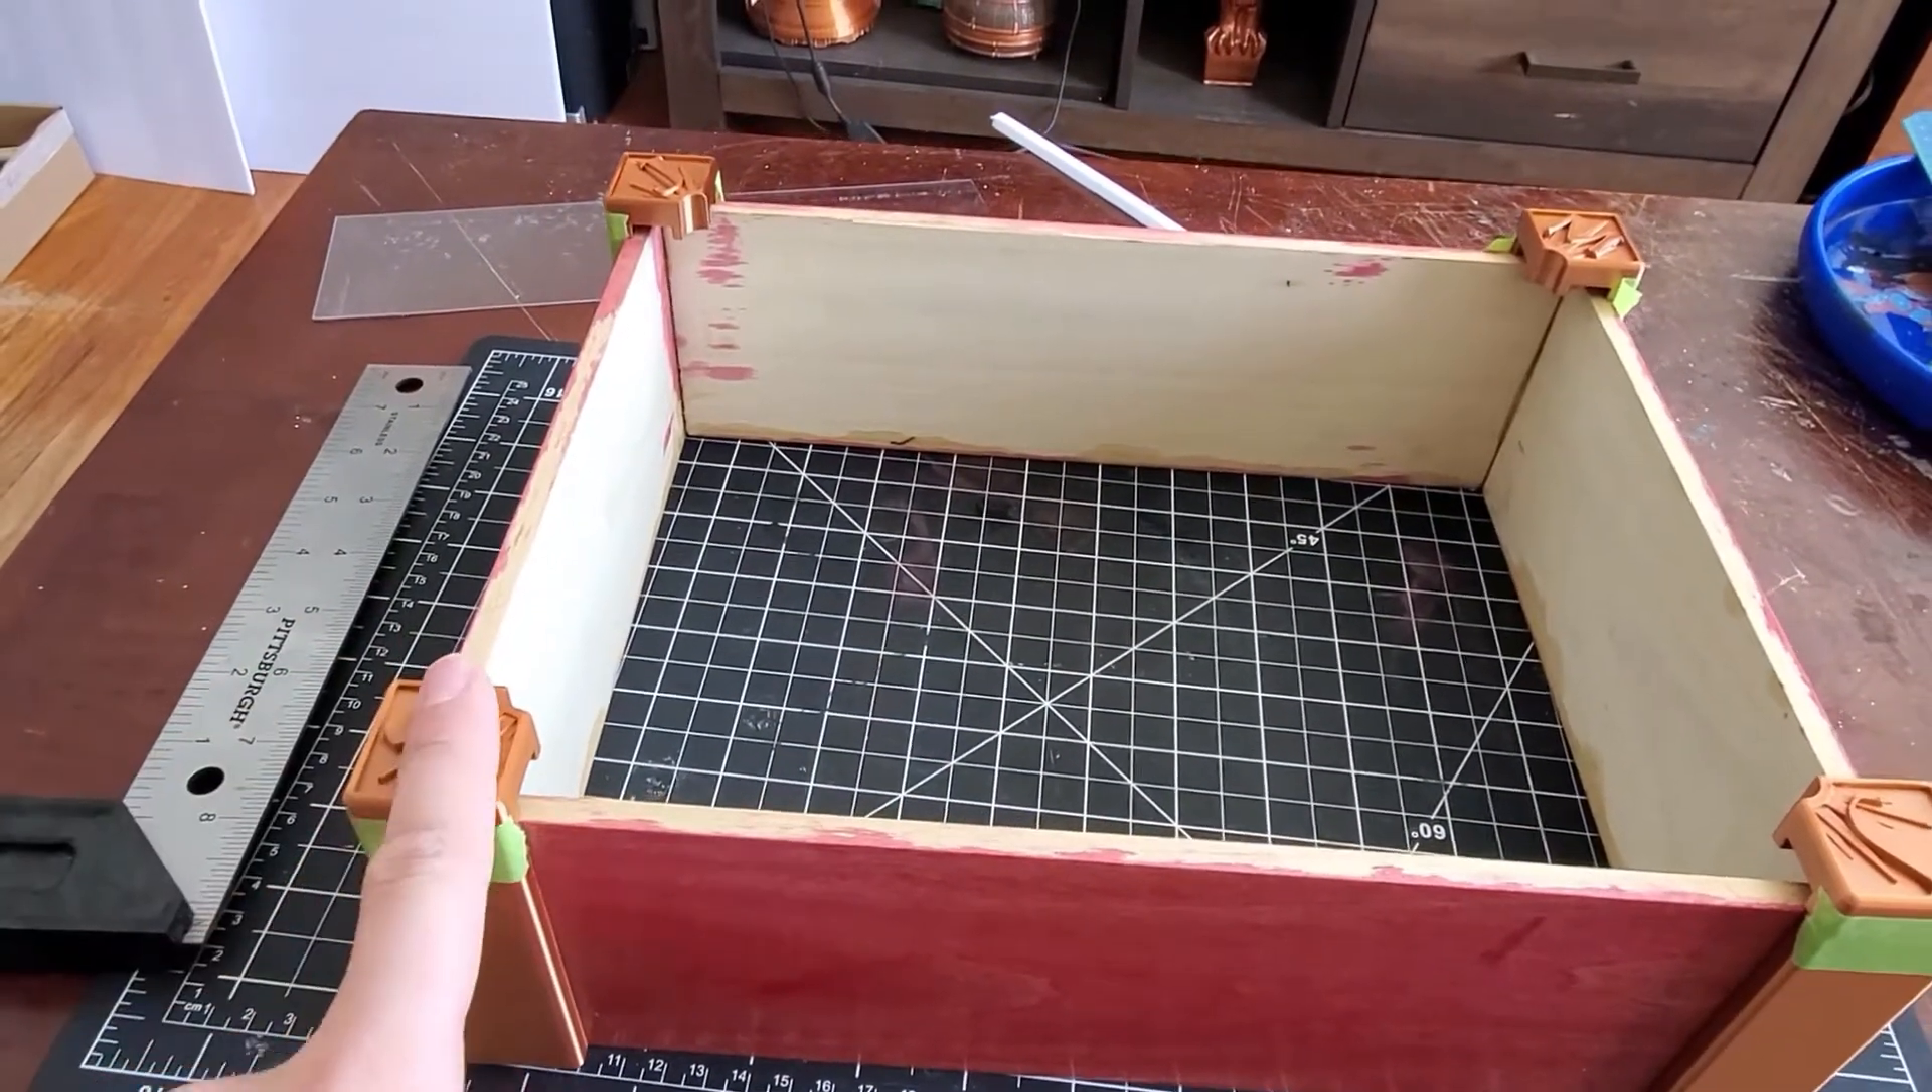The corners are done. I taped them in place.